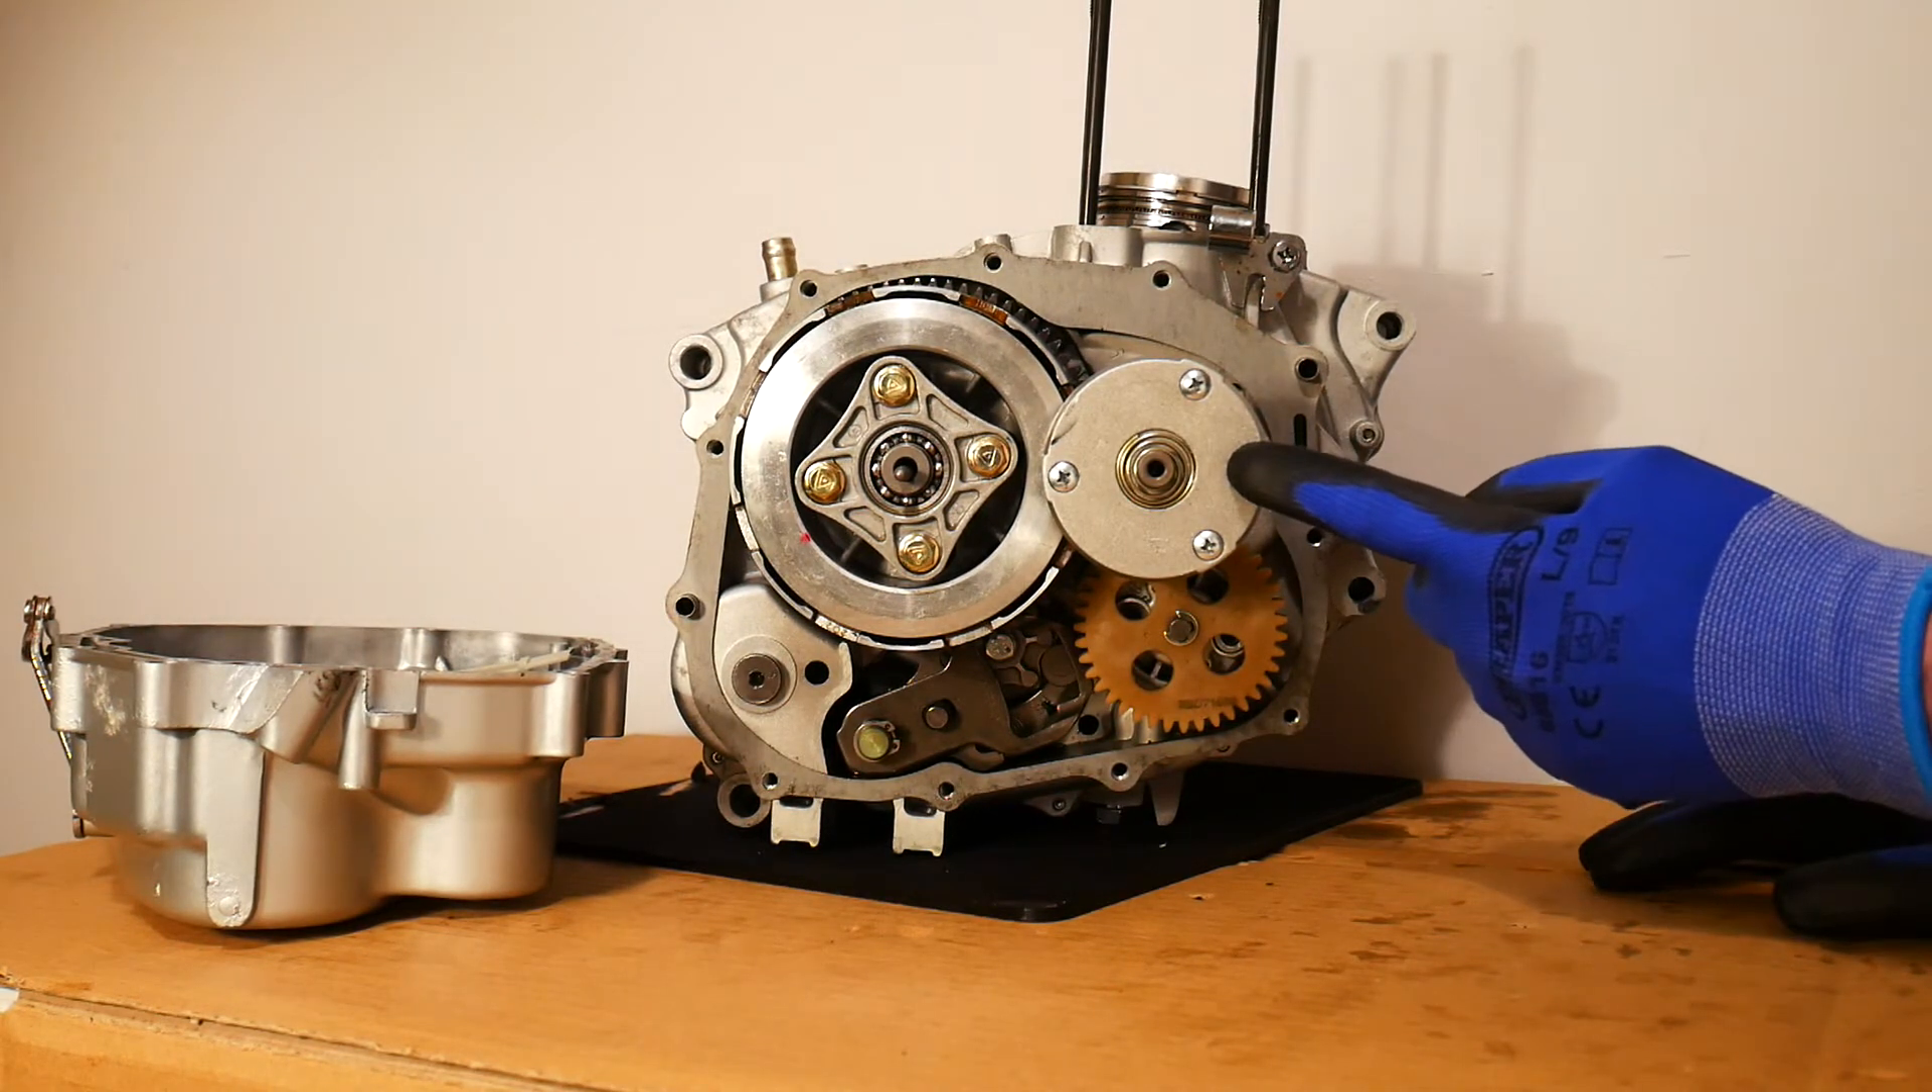I have removed the clutch cover so this is the clutch cover I've just removed it from this particular engine.